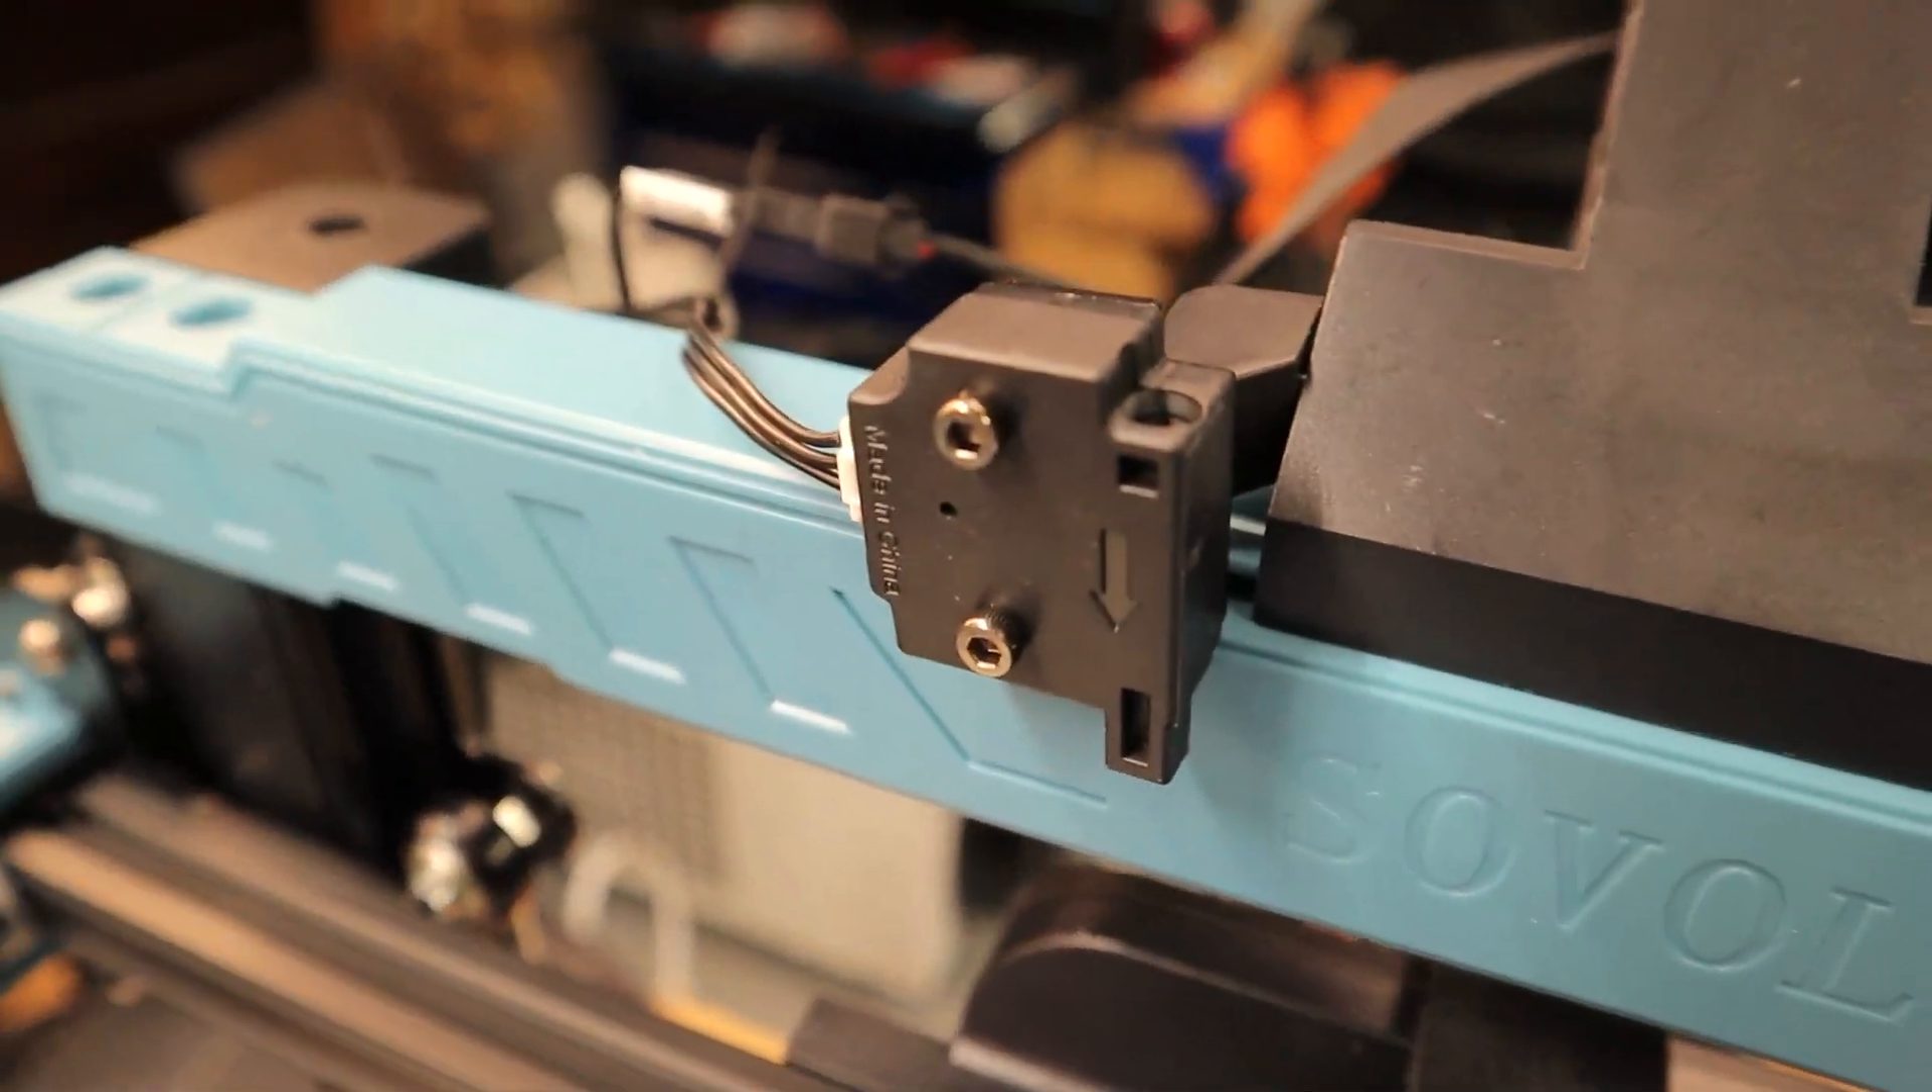All right, as you can see here I have the filament sensor connected.